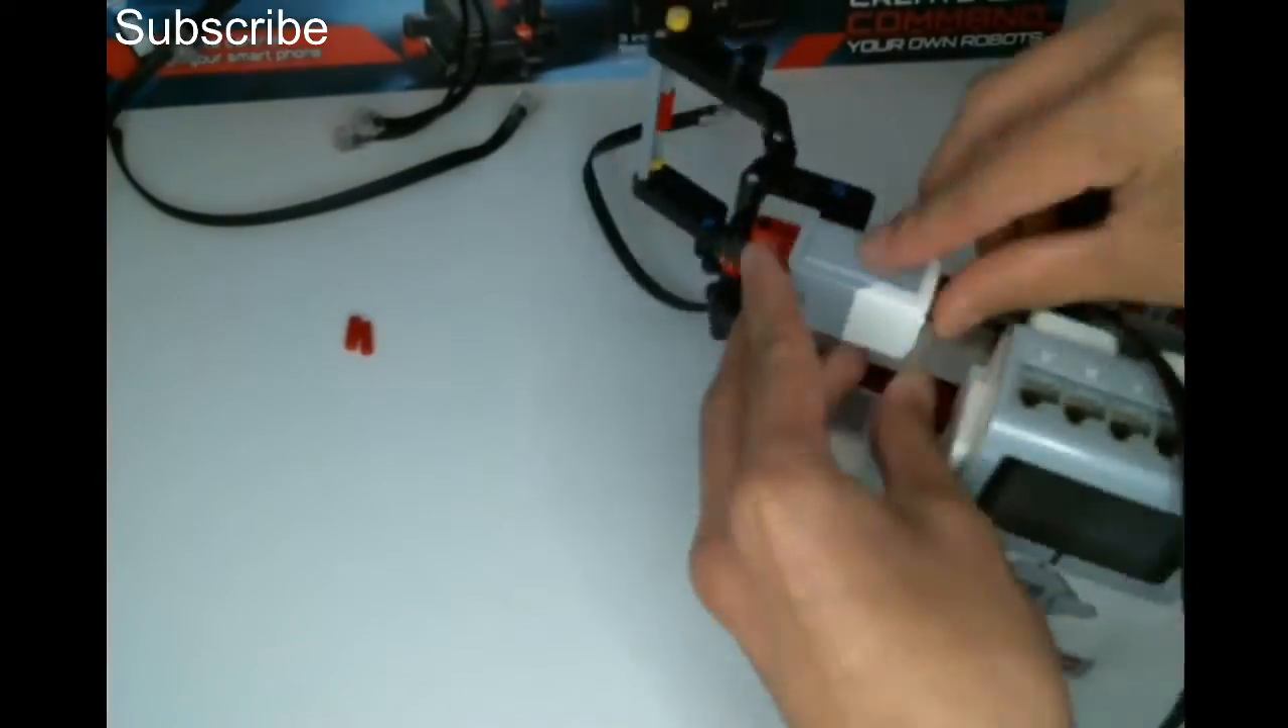That is basically the entire robot complete, now I just need to attach the wires.